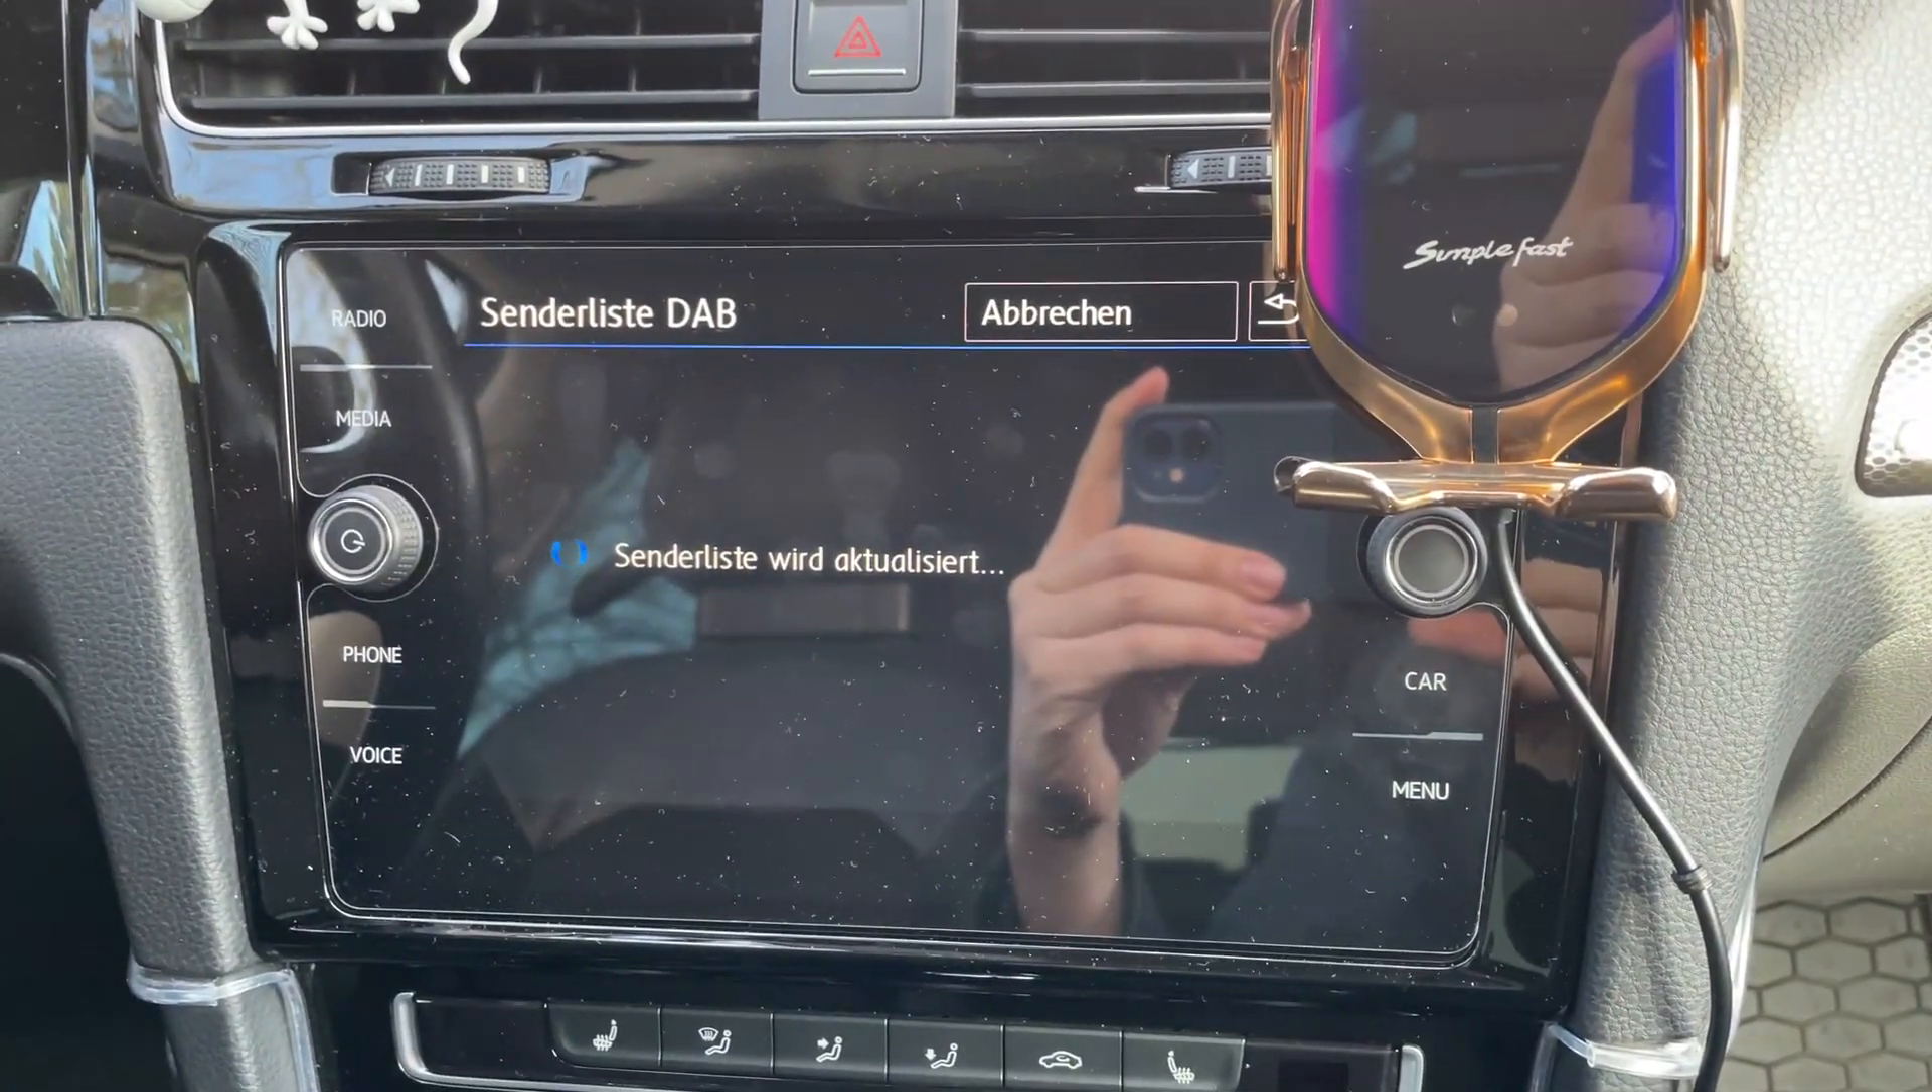Ich habe jetzt alles hier wieder eingebaut also original radio ist wieder drin.